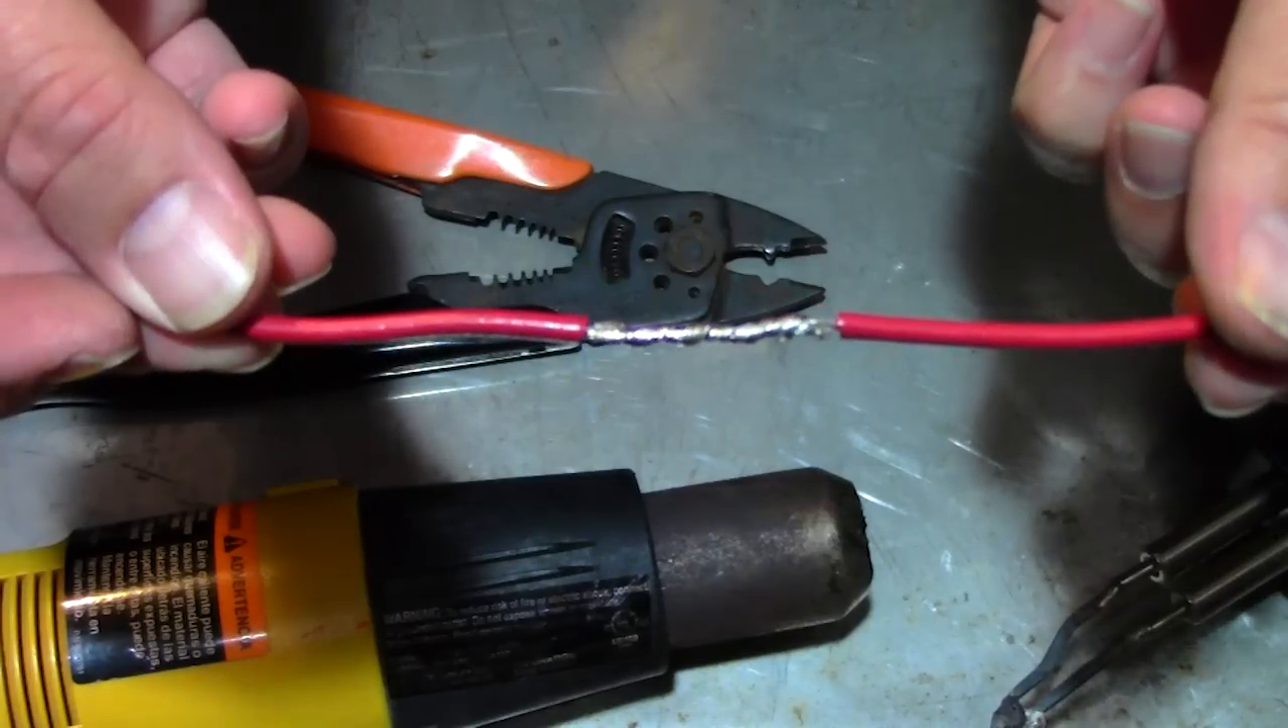And there's a nice solder connection right there.